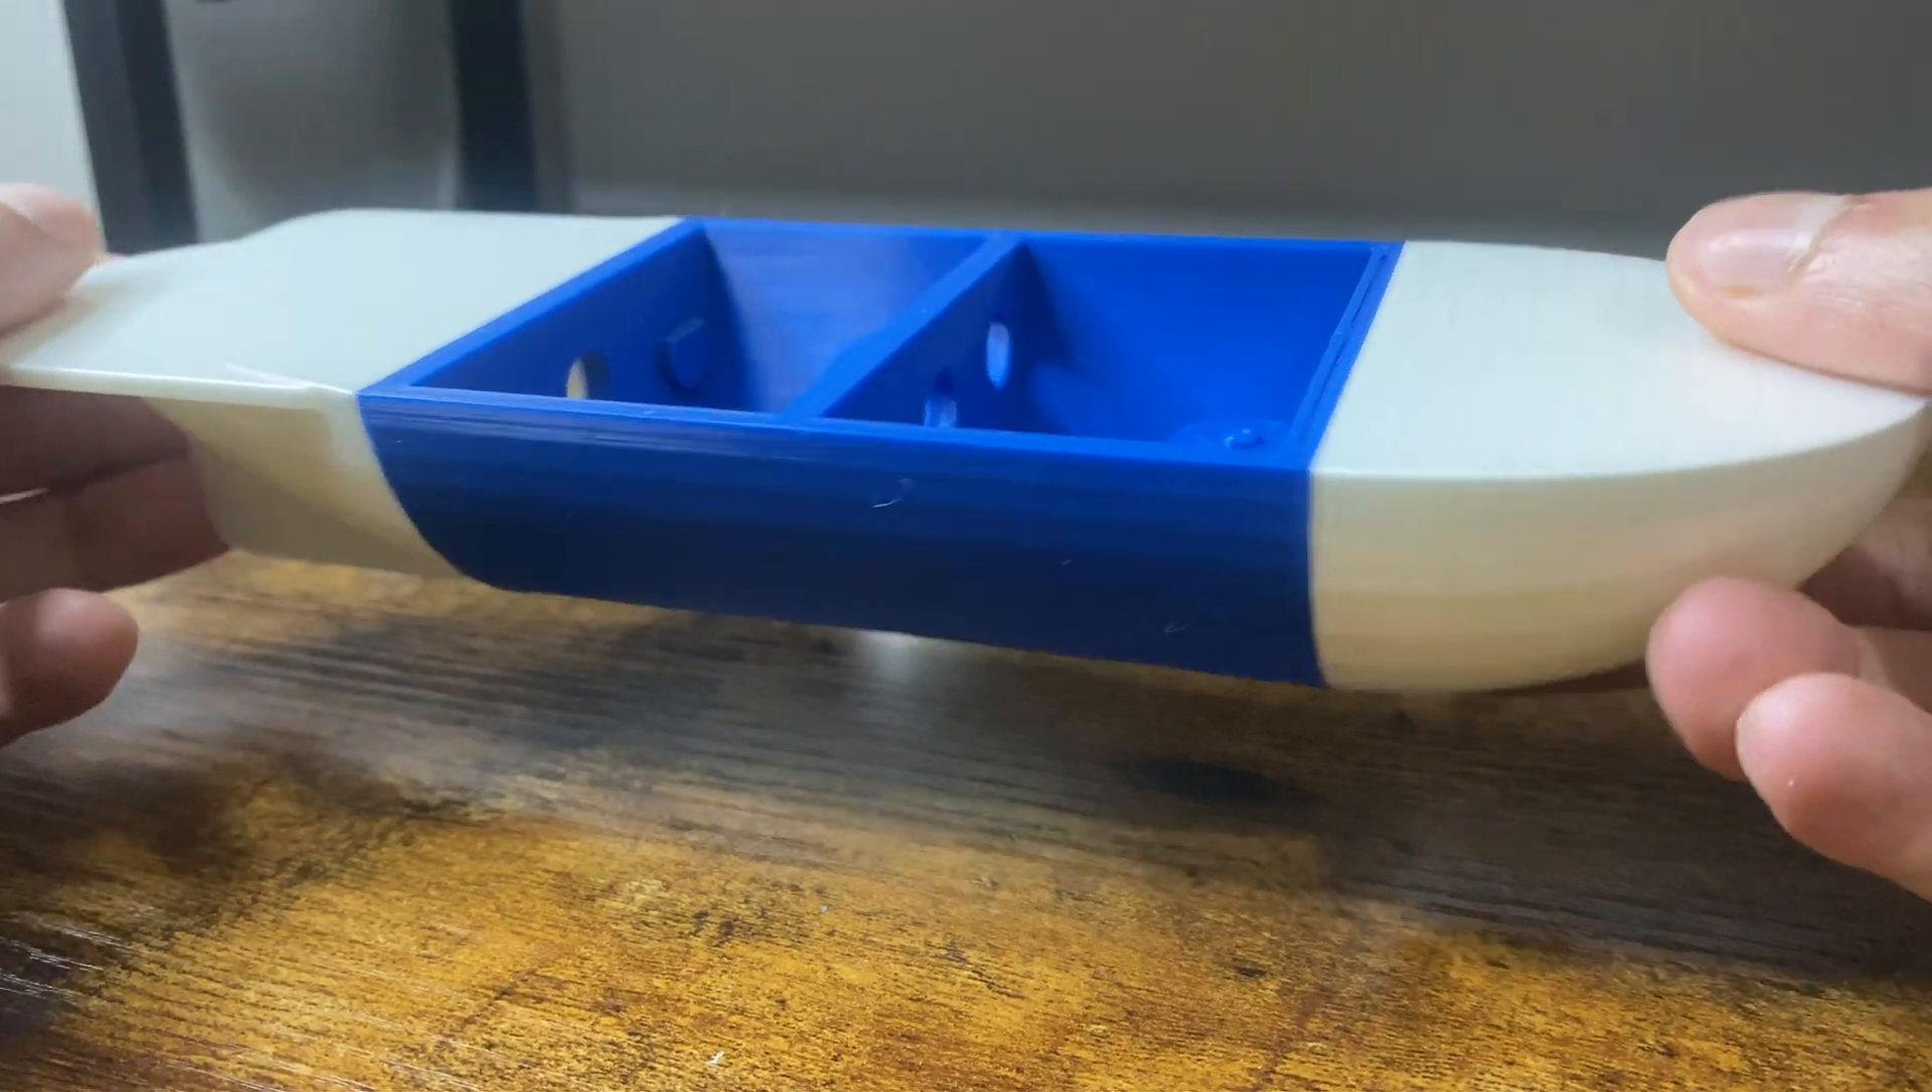Overall when the parts came together they looked perfect.